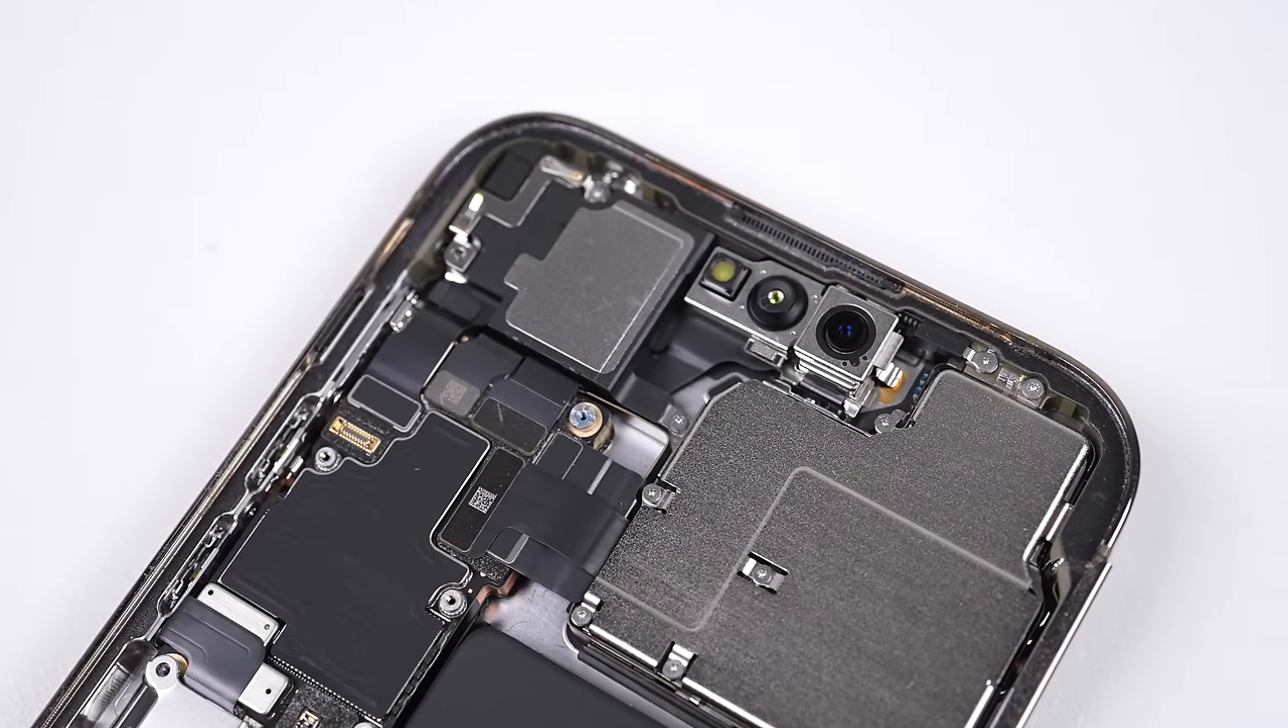Once the display is free, we get our first good look inside the iPhone 14 Pro Max.